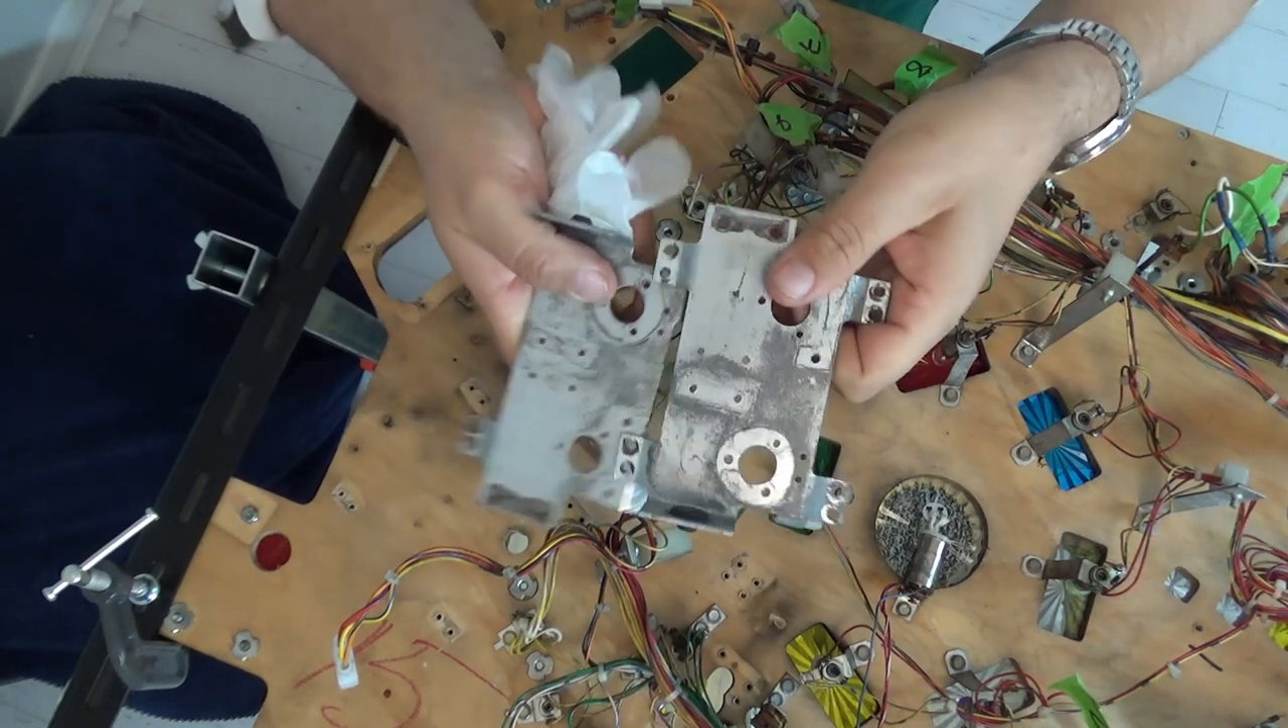So as part of the flipper rebuild, I've taken these plates off.